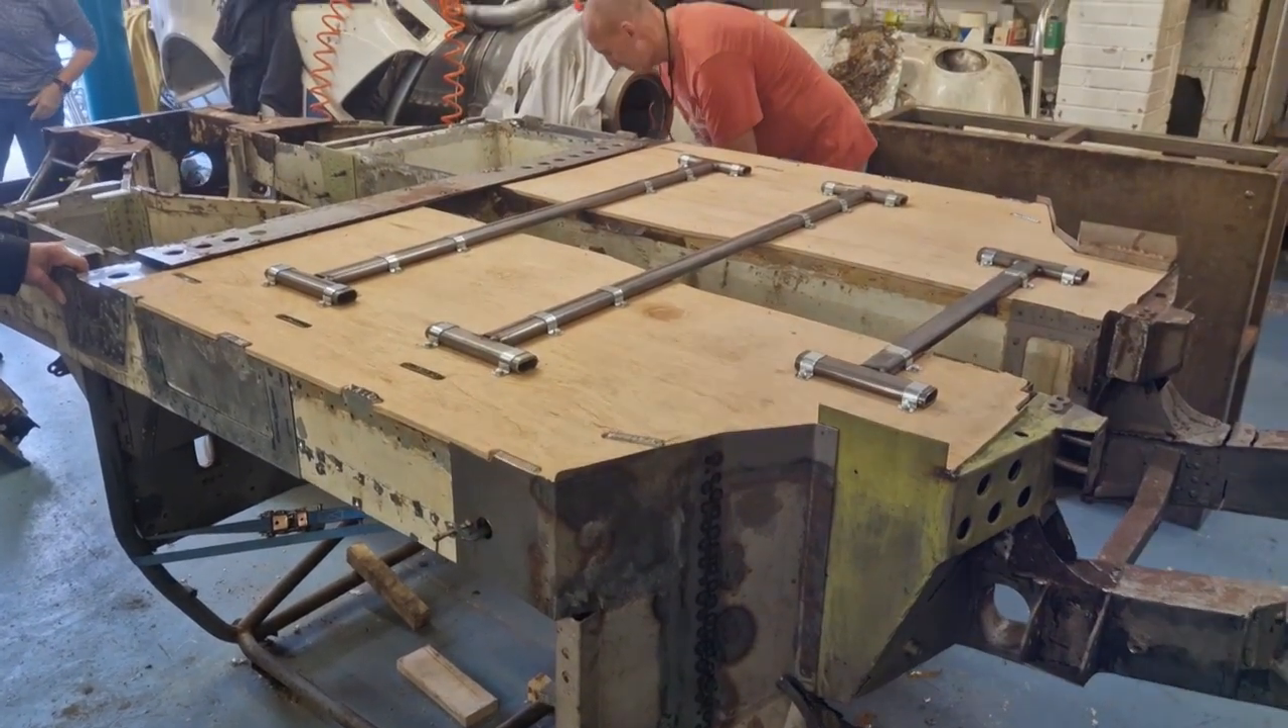Well, that's the steel work in and bolted down.